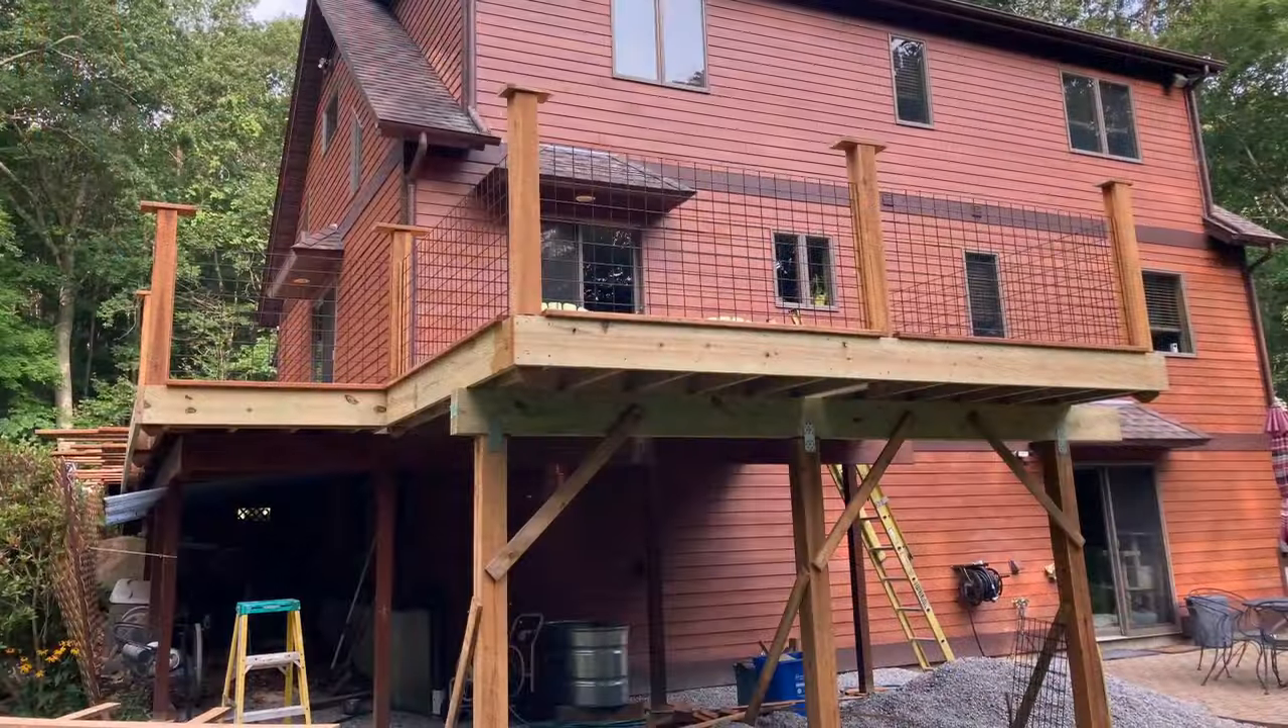Started putting up the wild hog railing. Starting to look a little bit like a deck.